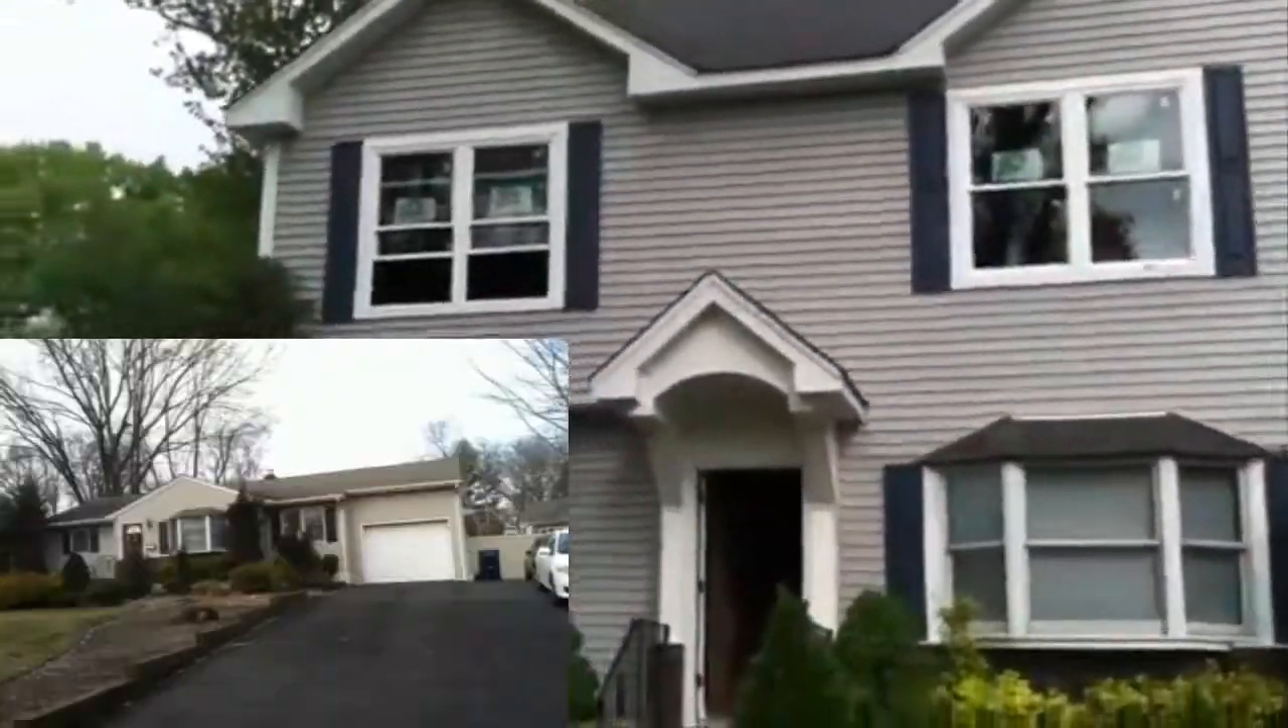Uh, you can see we installed the shutters and they really, uh, really comes together with the three and a half inch trim around all the doors and windows.